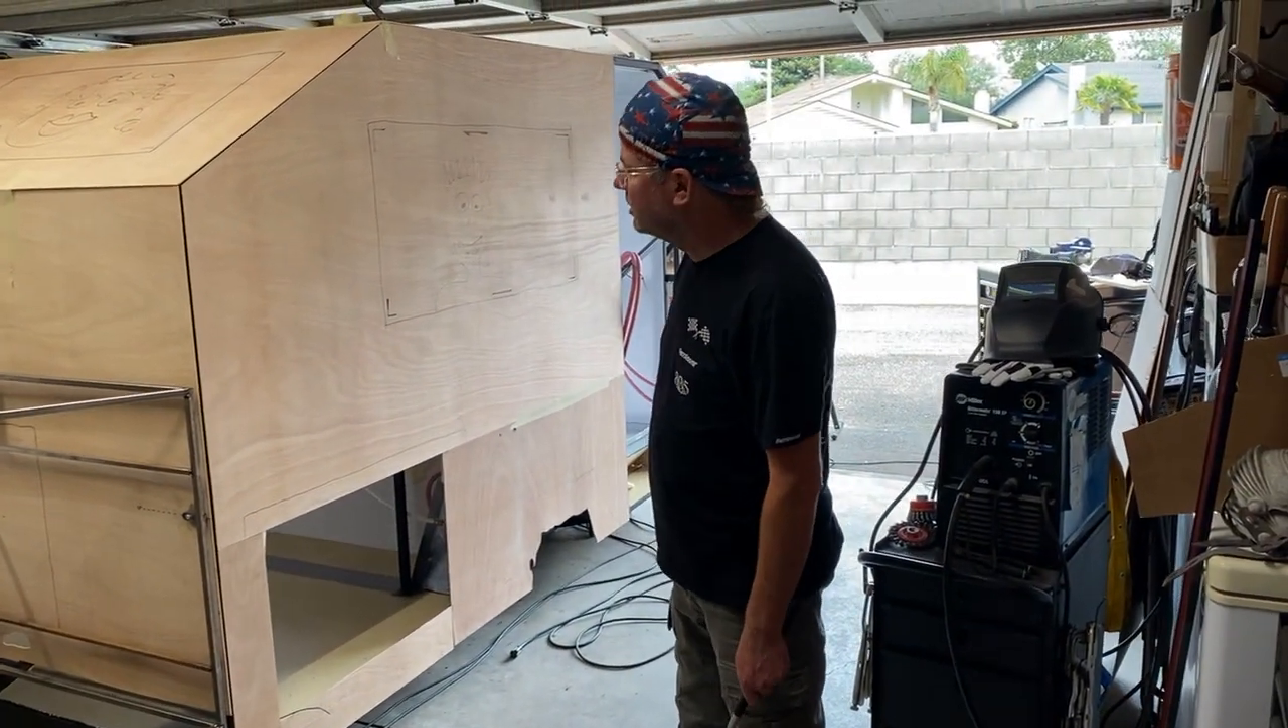There's a lot of the siding on the trailer. We're actually almost done with the siding on the trailer.